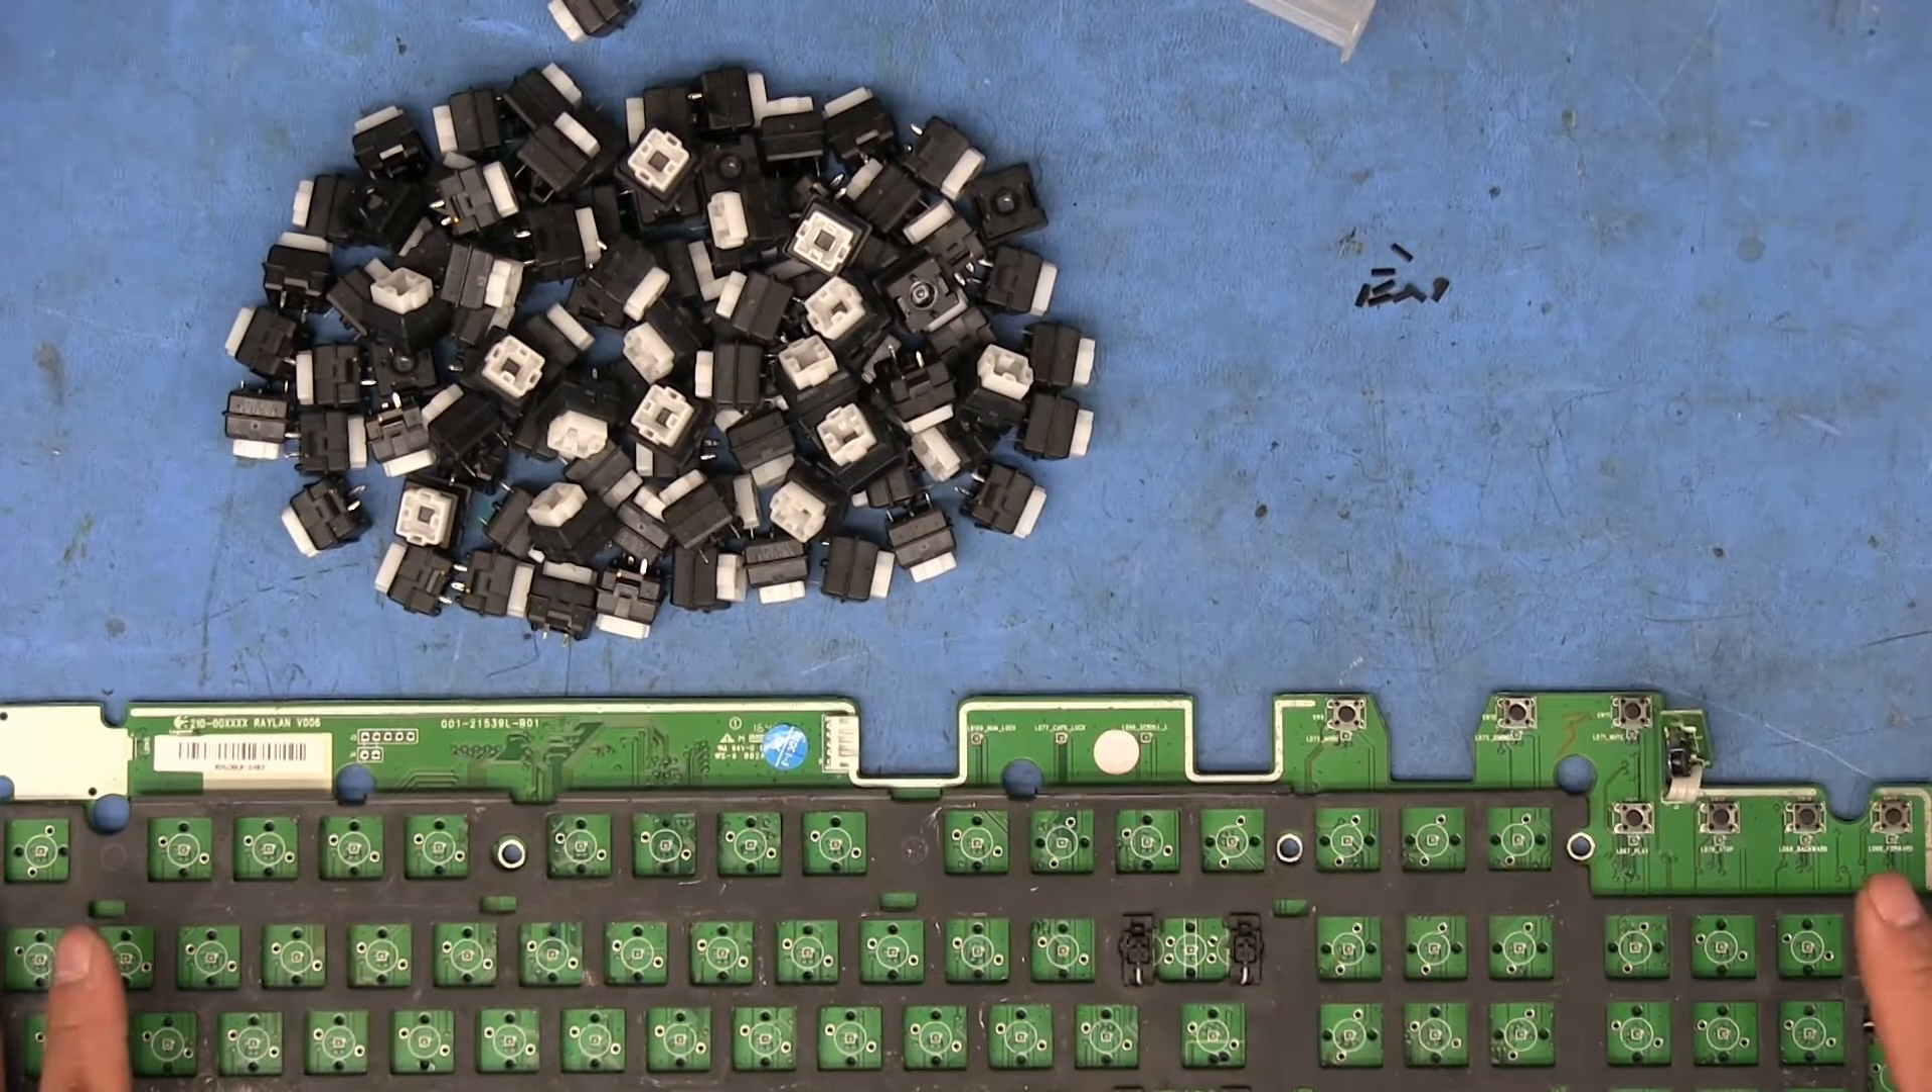I've got all of the switches removed from the board.